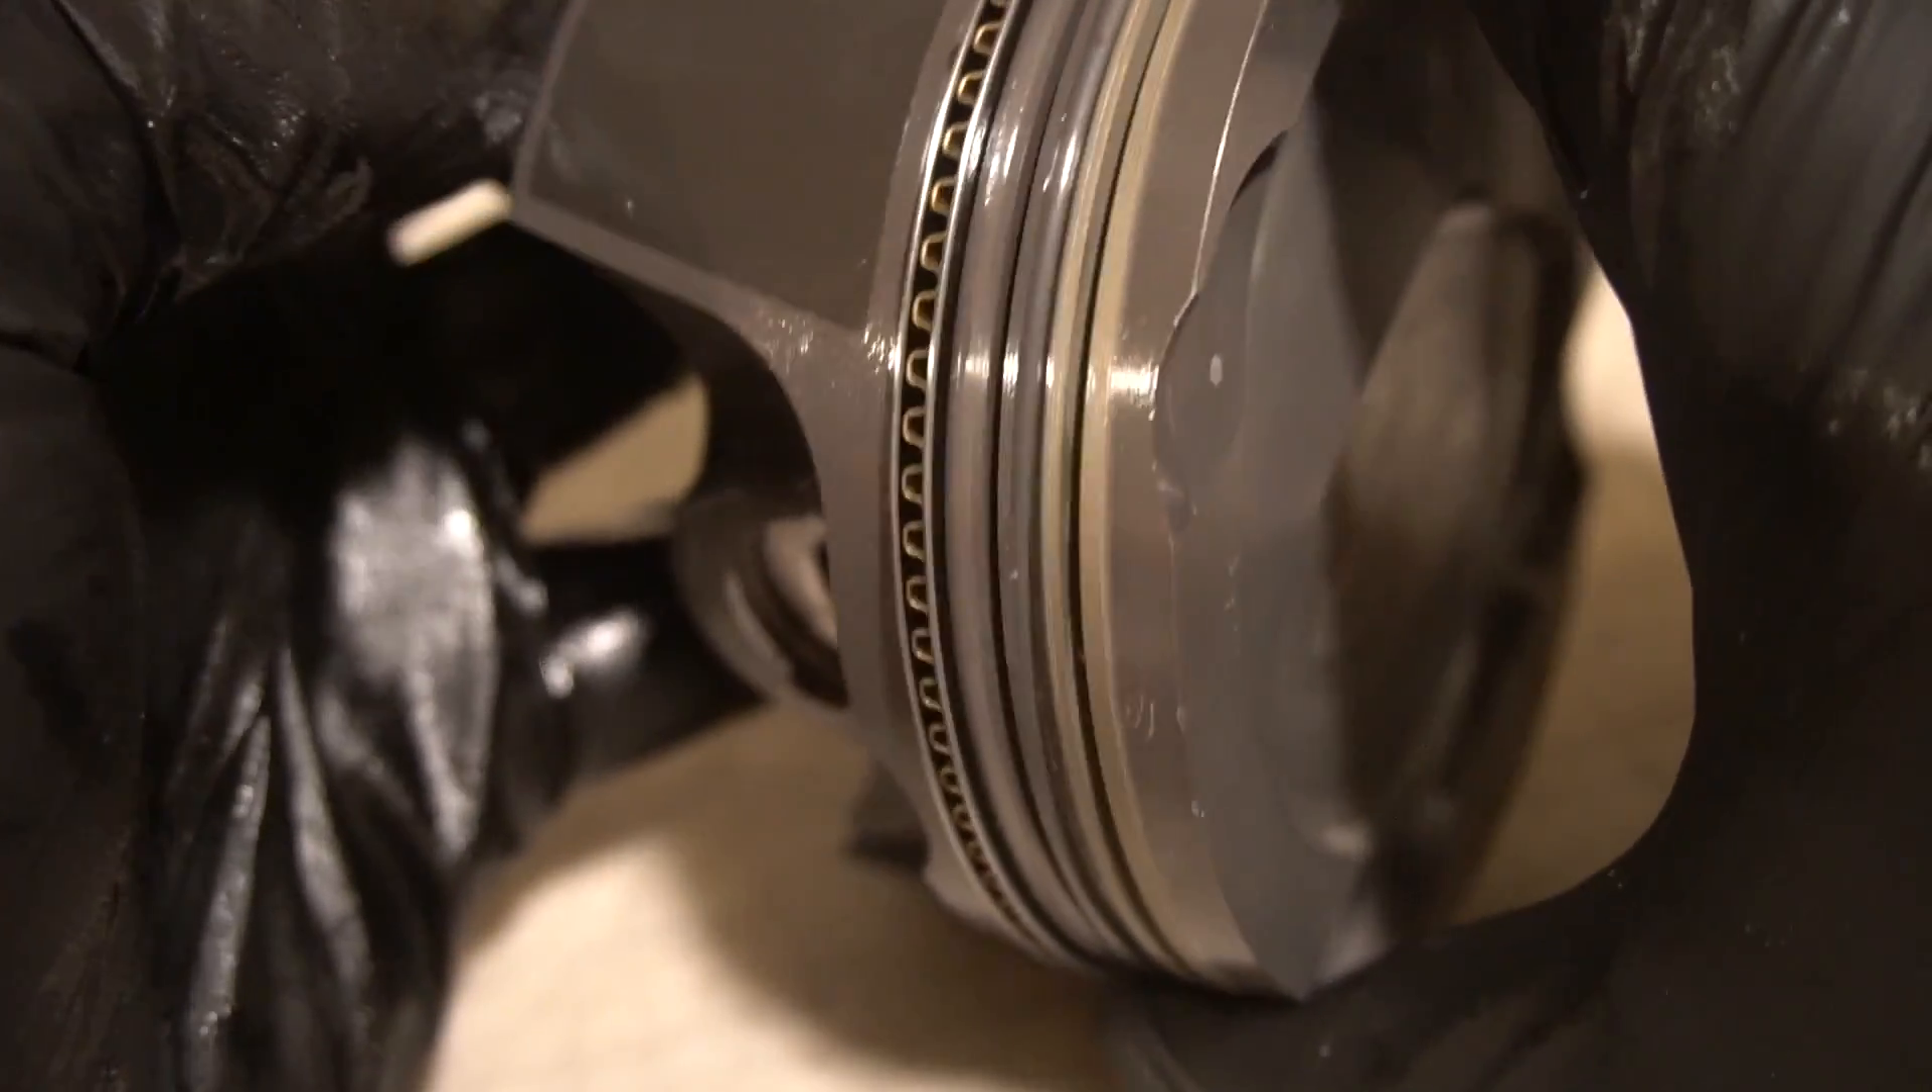All right once you have your oil rings on it should be looking something like that so you got that oil ring in the middle and then the two guide rings on the sides.